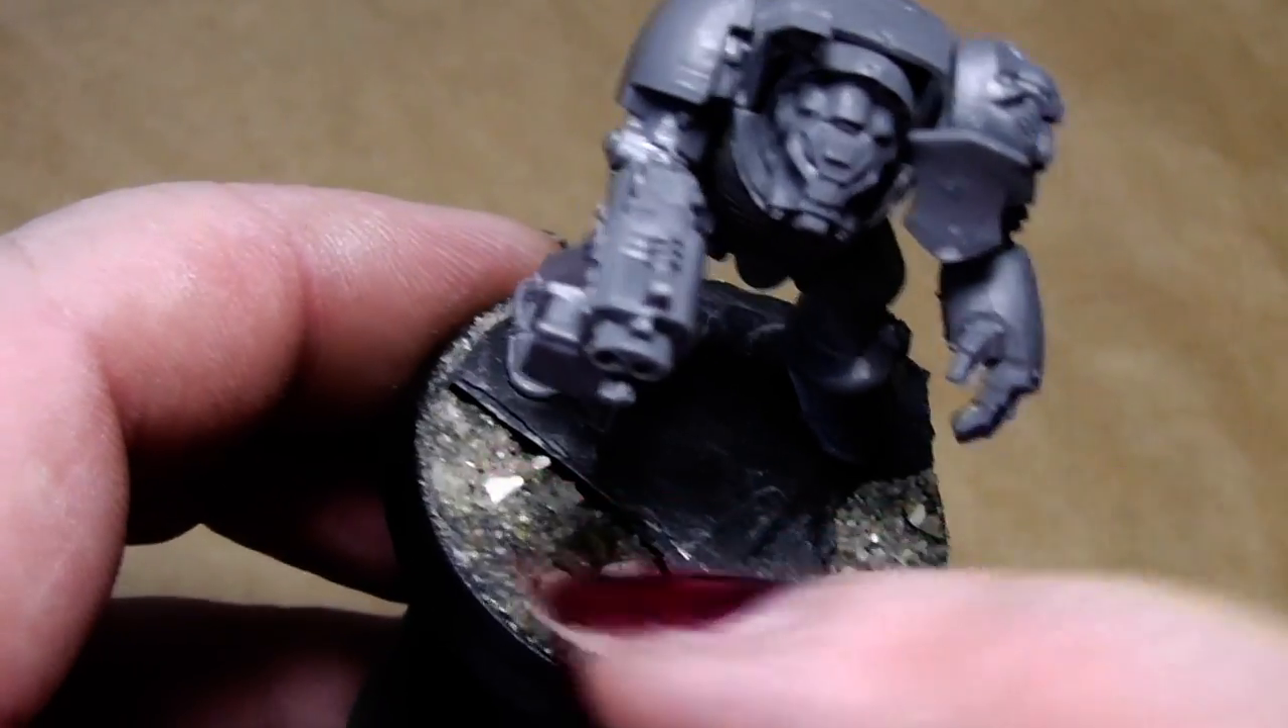So I've went ahead and built the miniature, I've cleaned all the mold lines and for creating the base I just glued on a piece of stone here and I already glued in some sand.